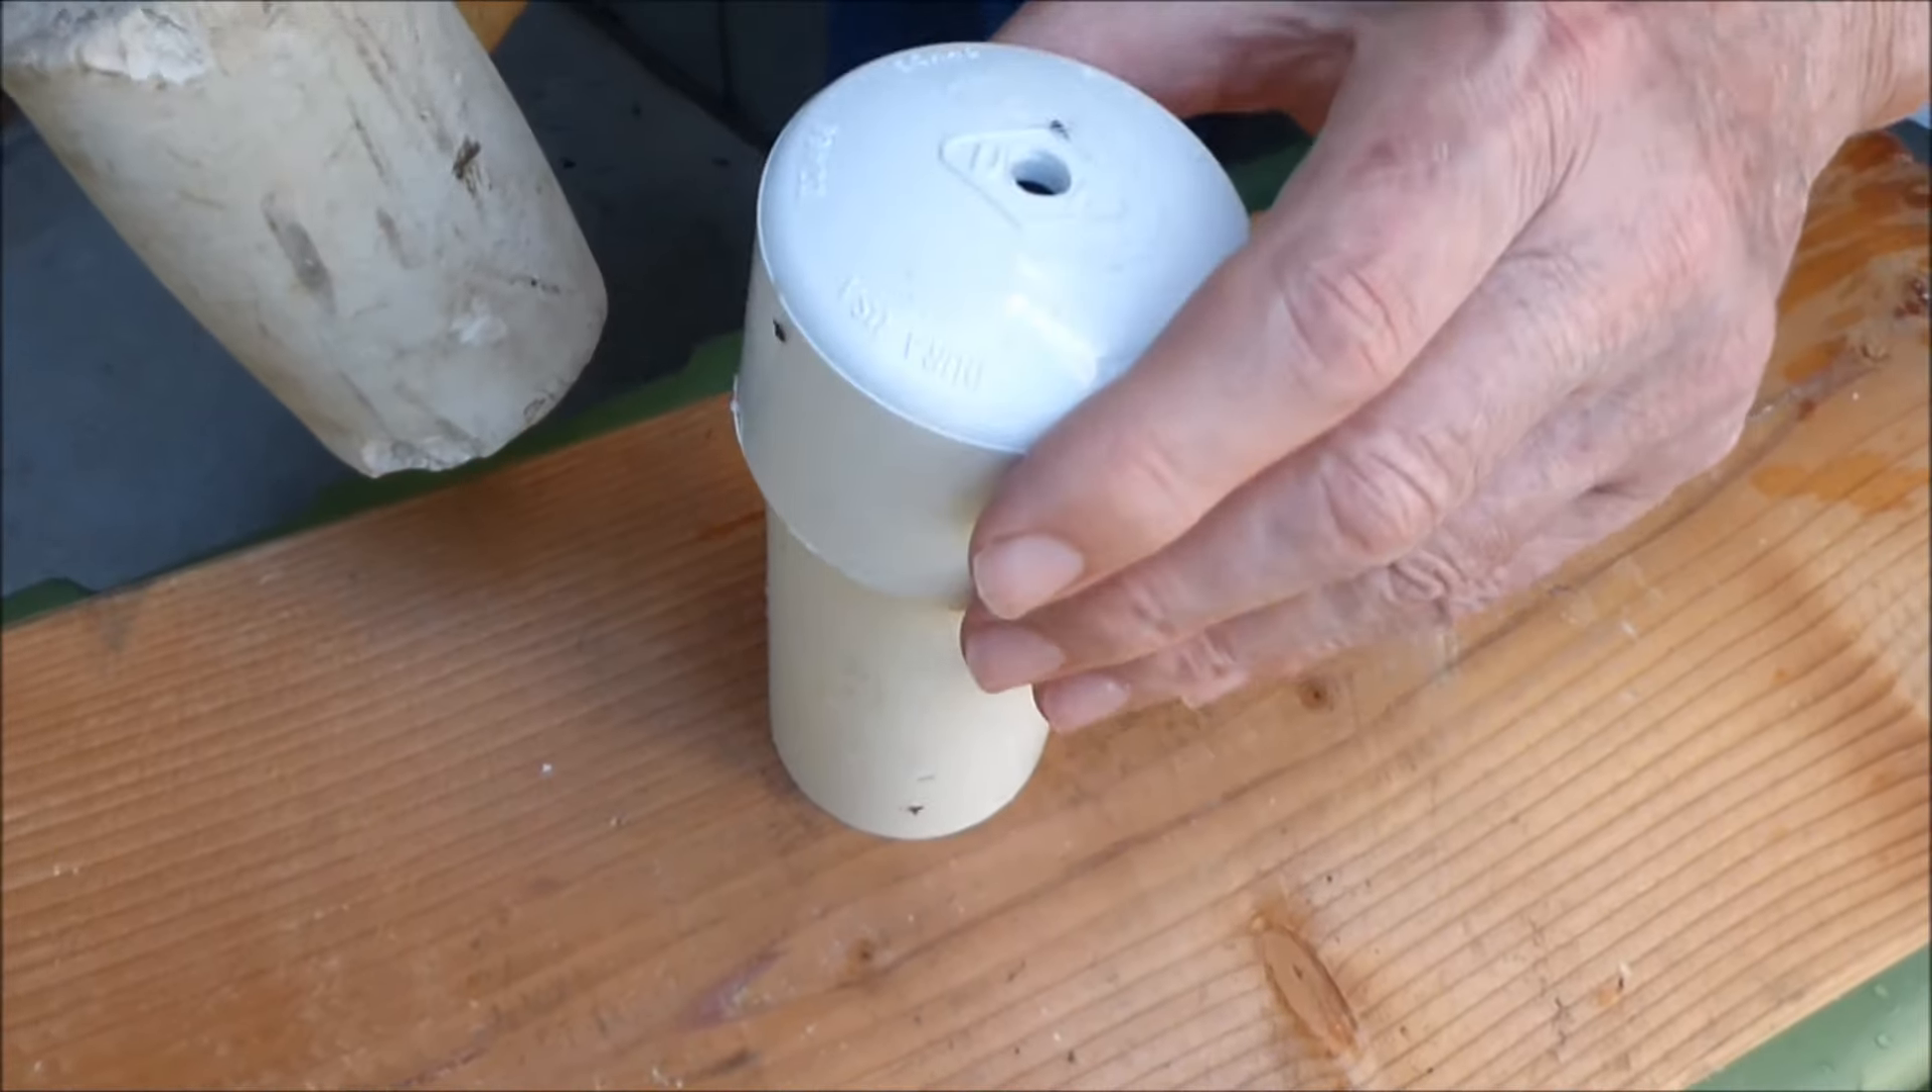The cap is slip fitted onto the PVC pipe.